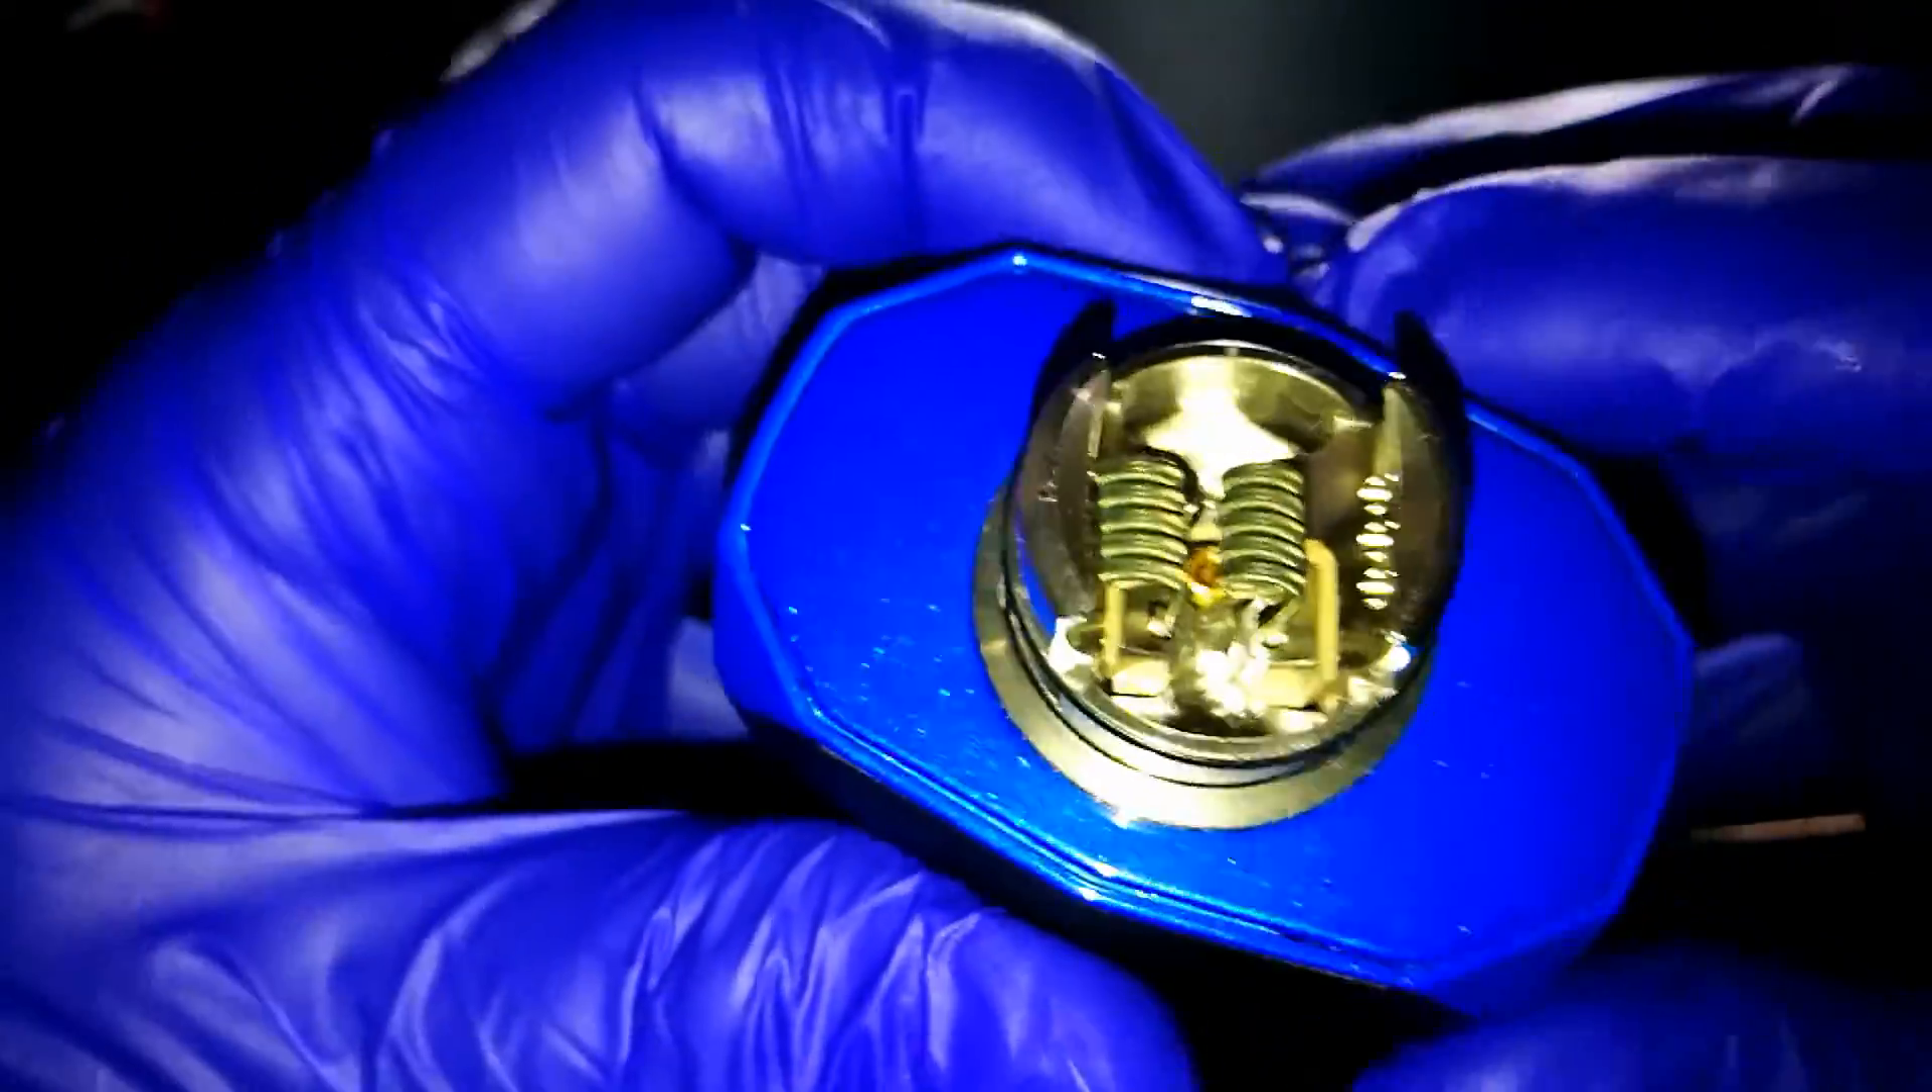Ahí tenemos Ya las resistencias Puestas.